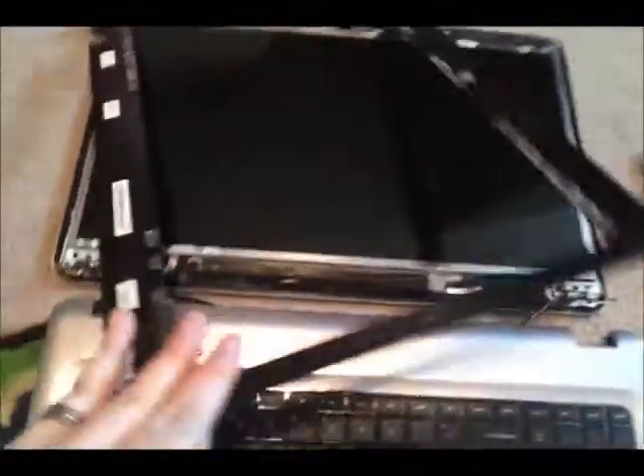Okay so I removed the front panel piece.